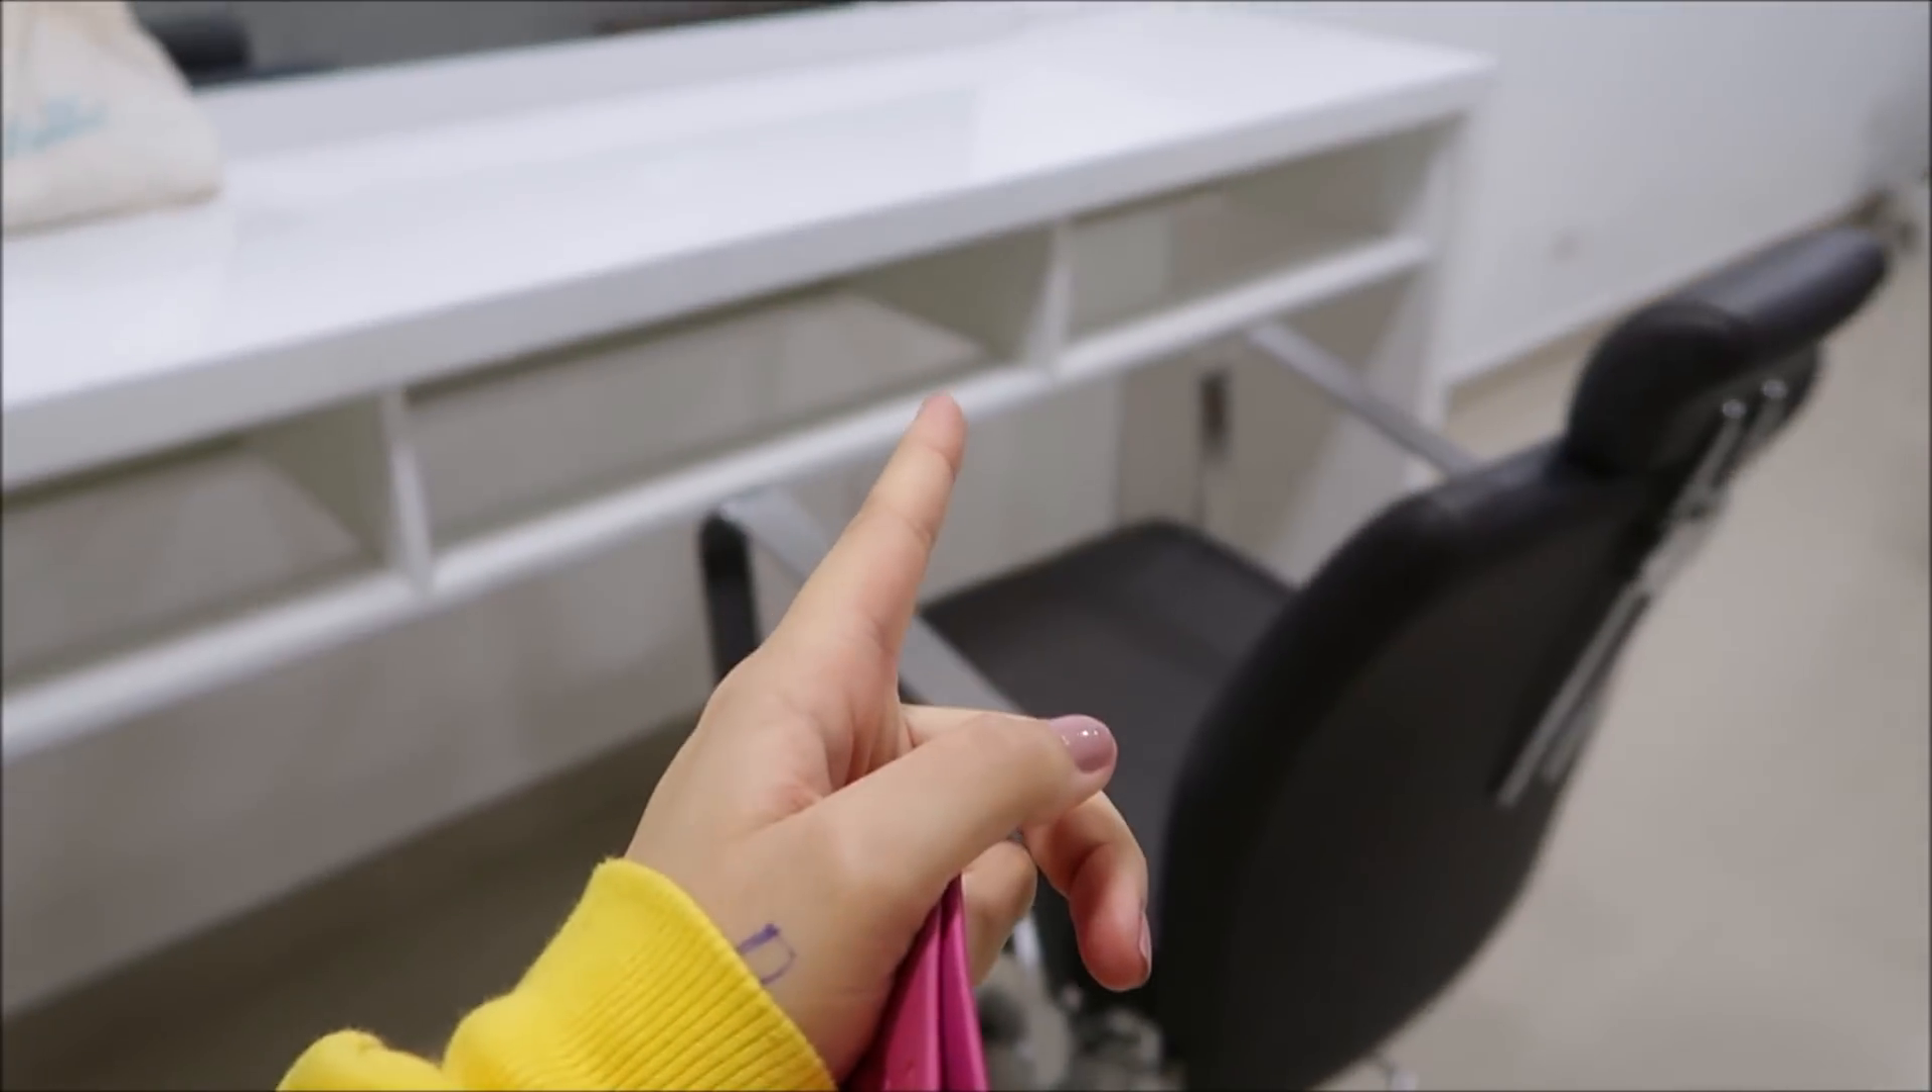Falta colocar as gavetas, que eles vão colocar amanhã.